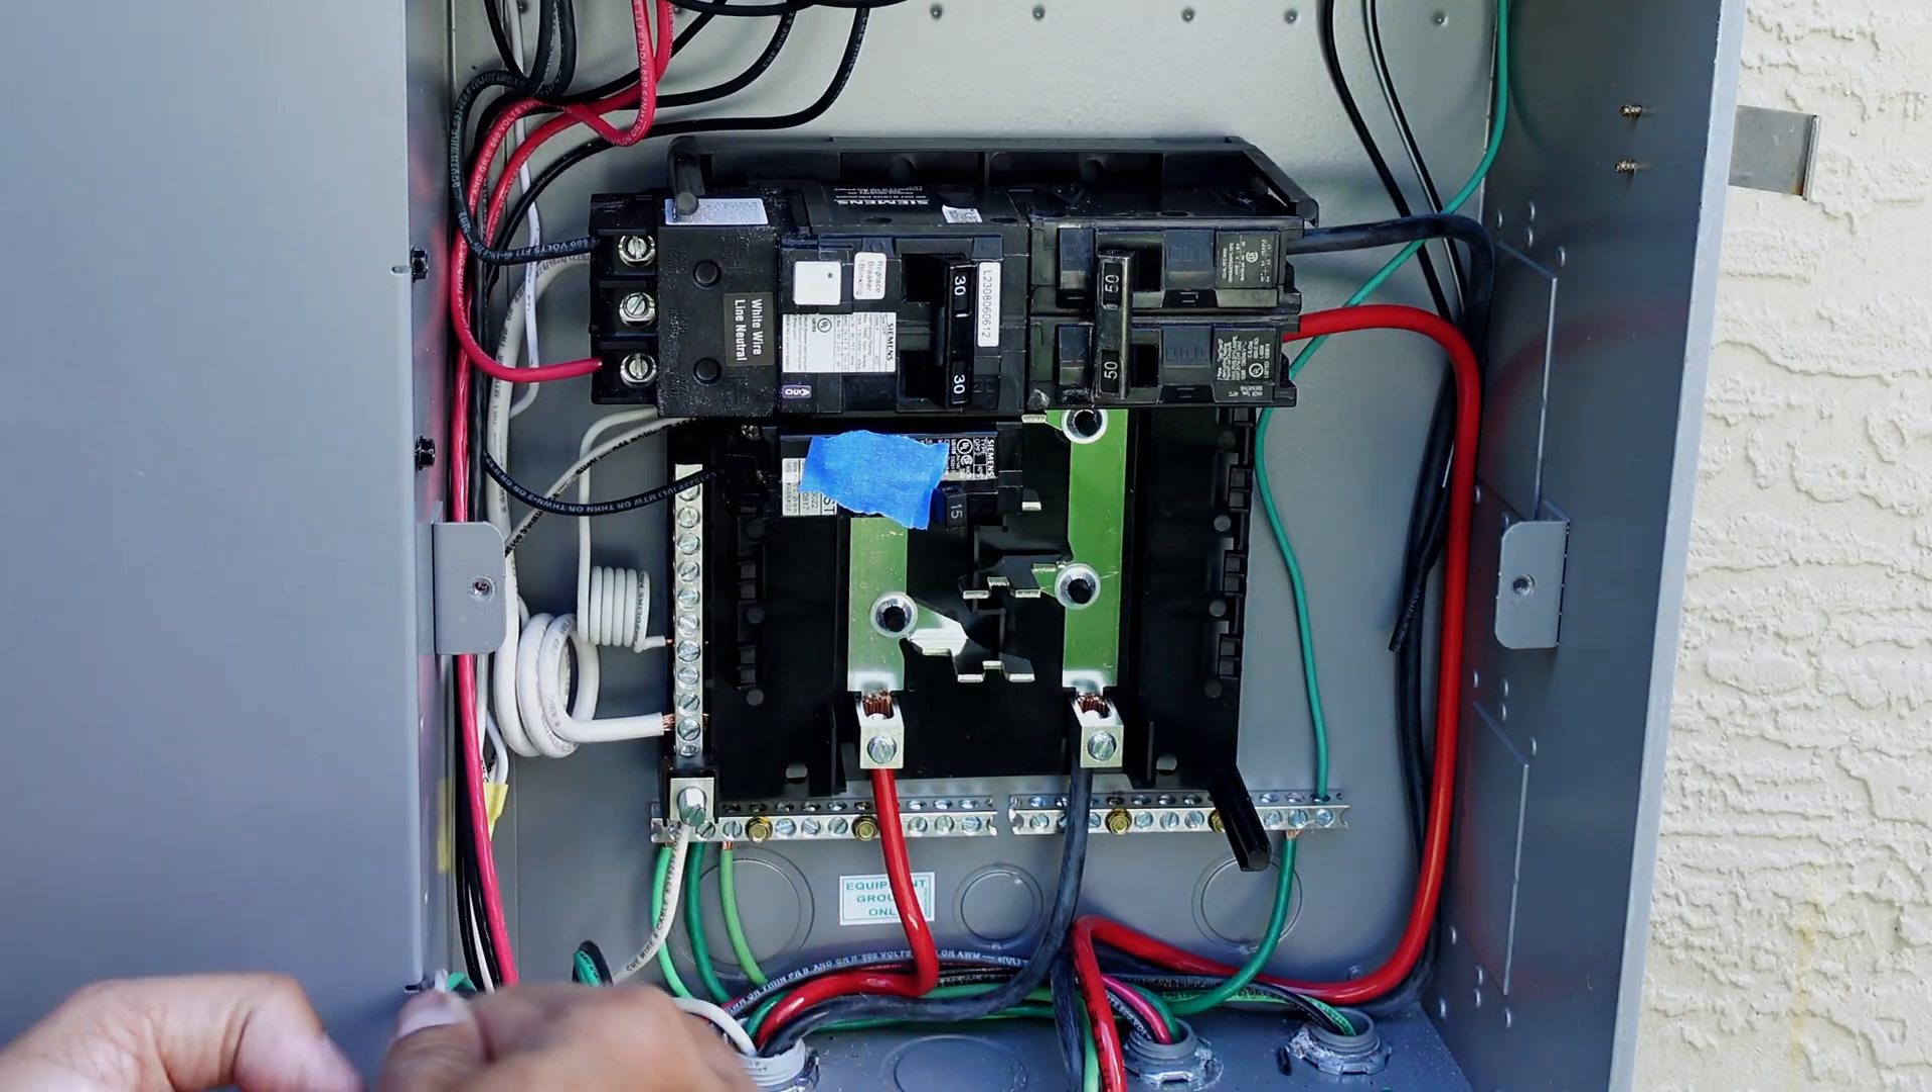As you can see here in my breaker box, the wires are already ran.